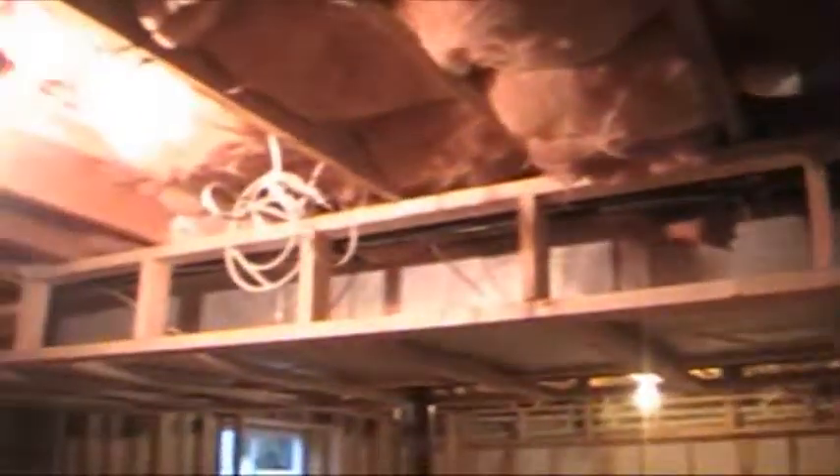As you can see there there's kind of like a ladder on the side that we've built every two foot.